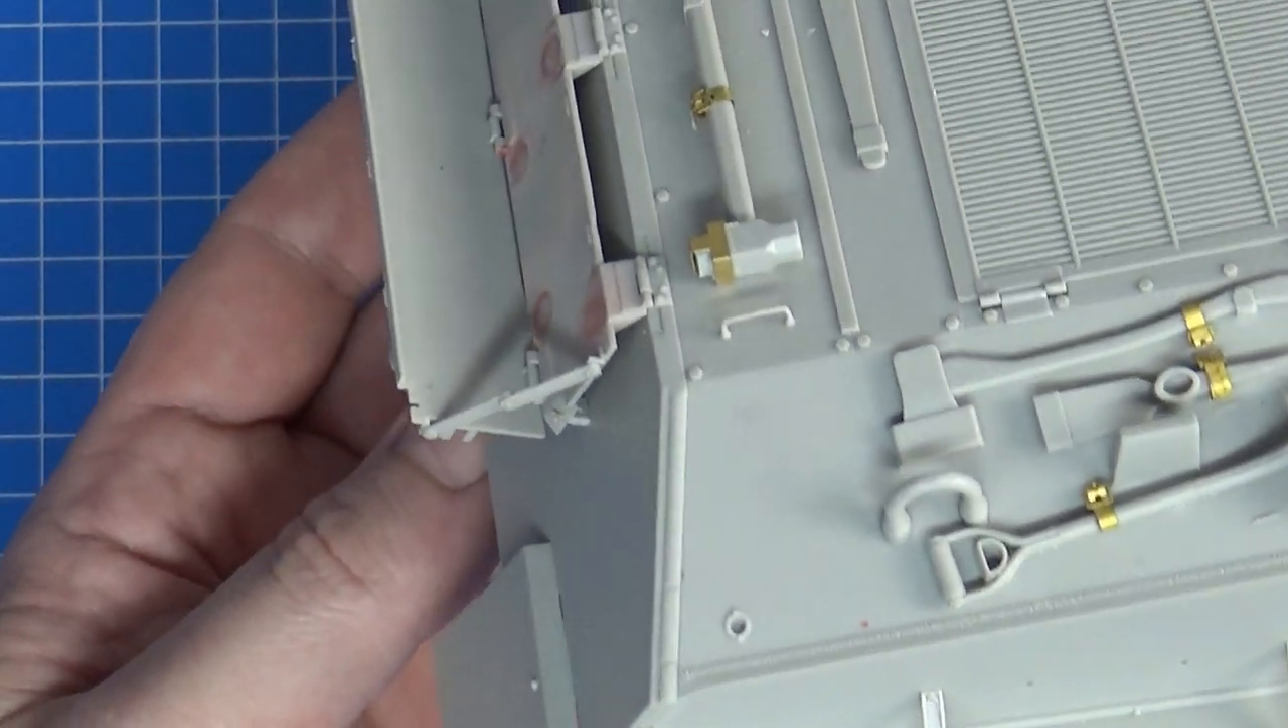I've constructed that back storage uh rack.